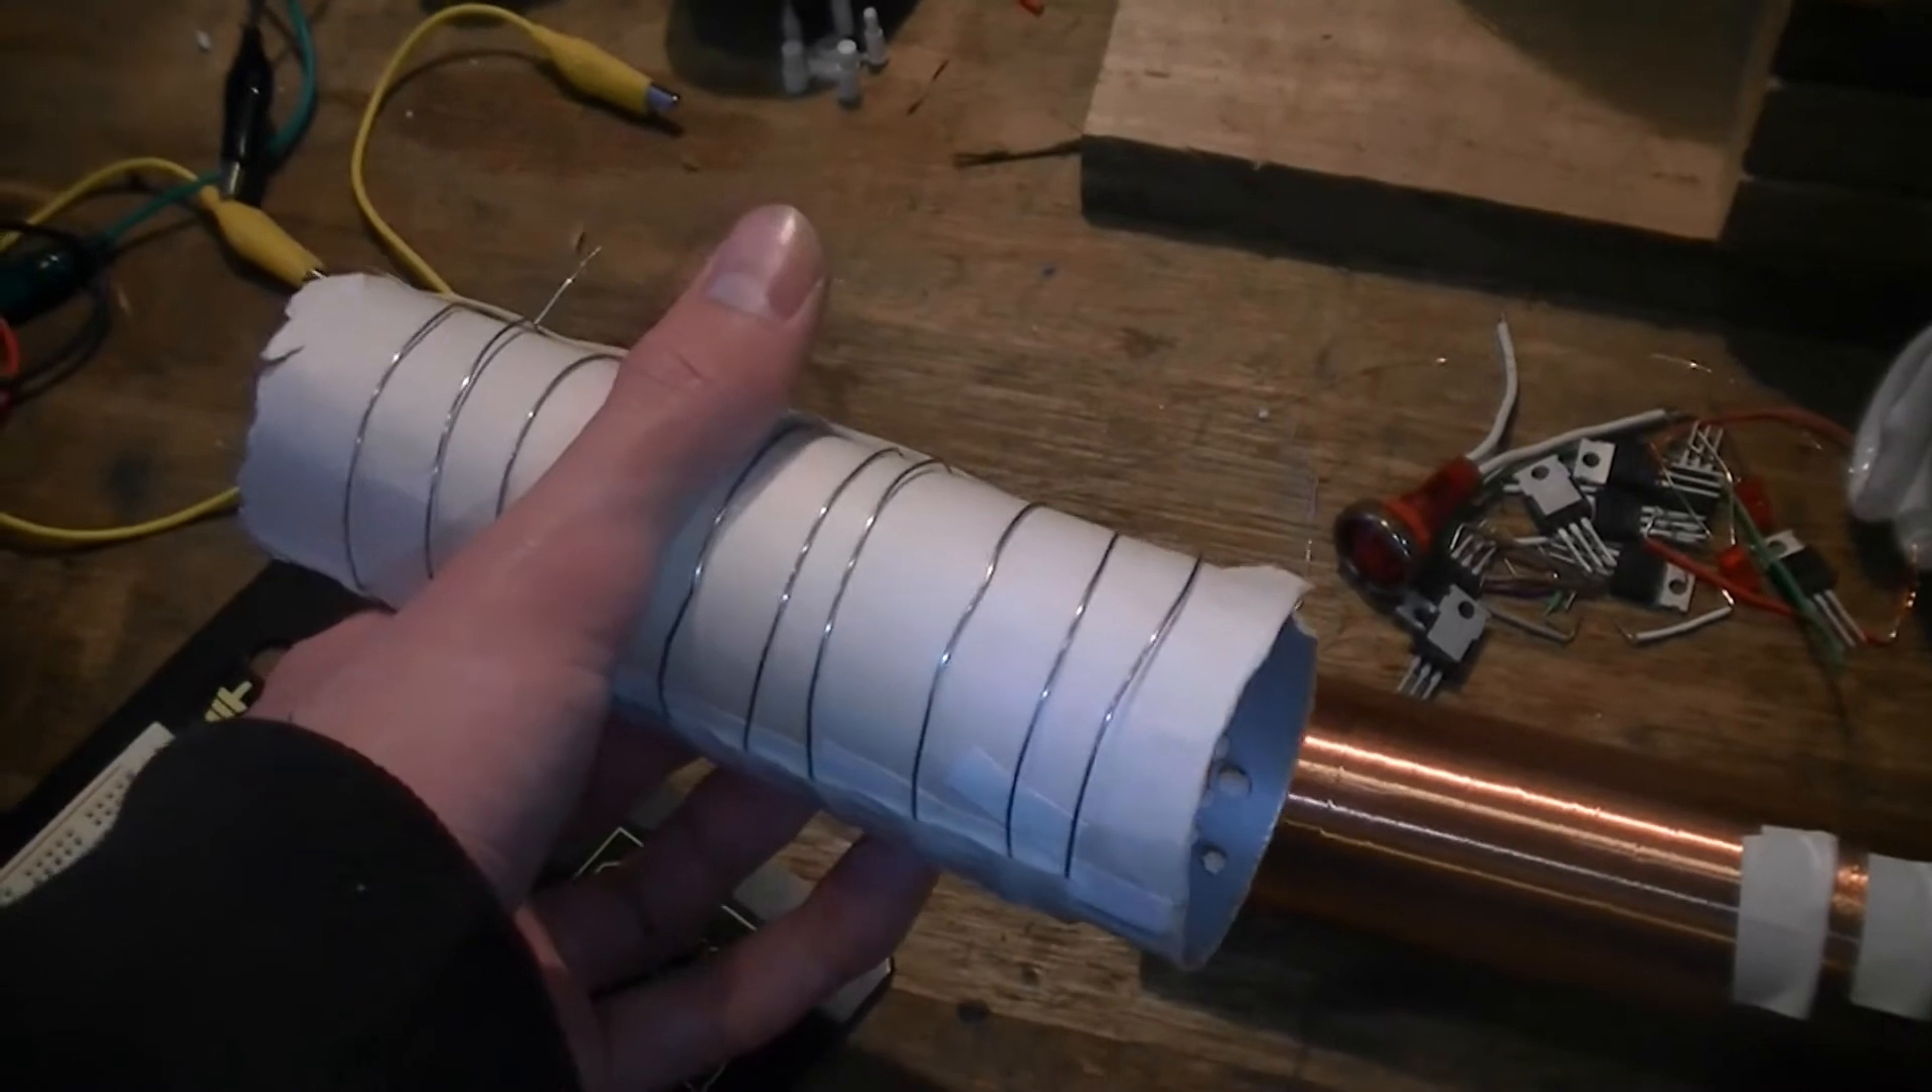I've just got a roll of cardboard and then wrapped silver copper wire around it 10 times.